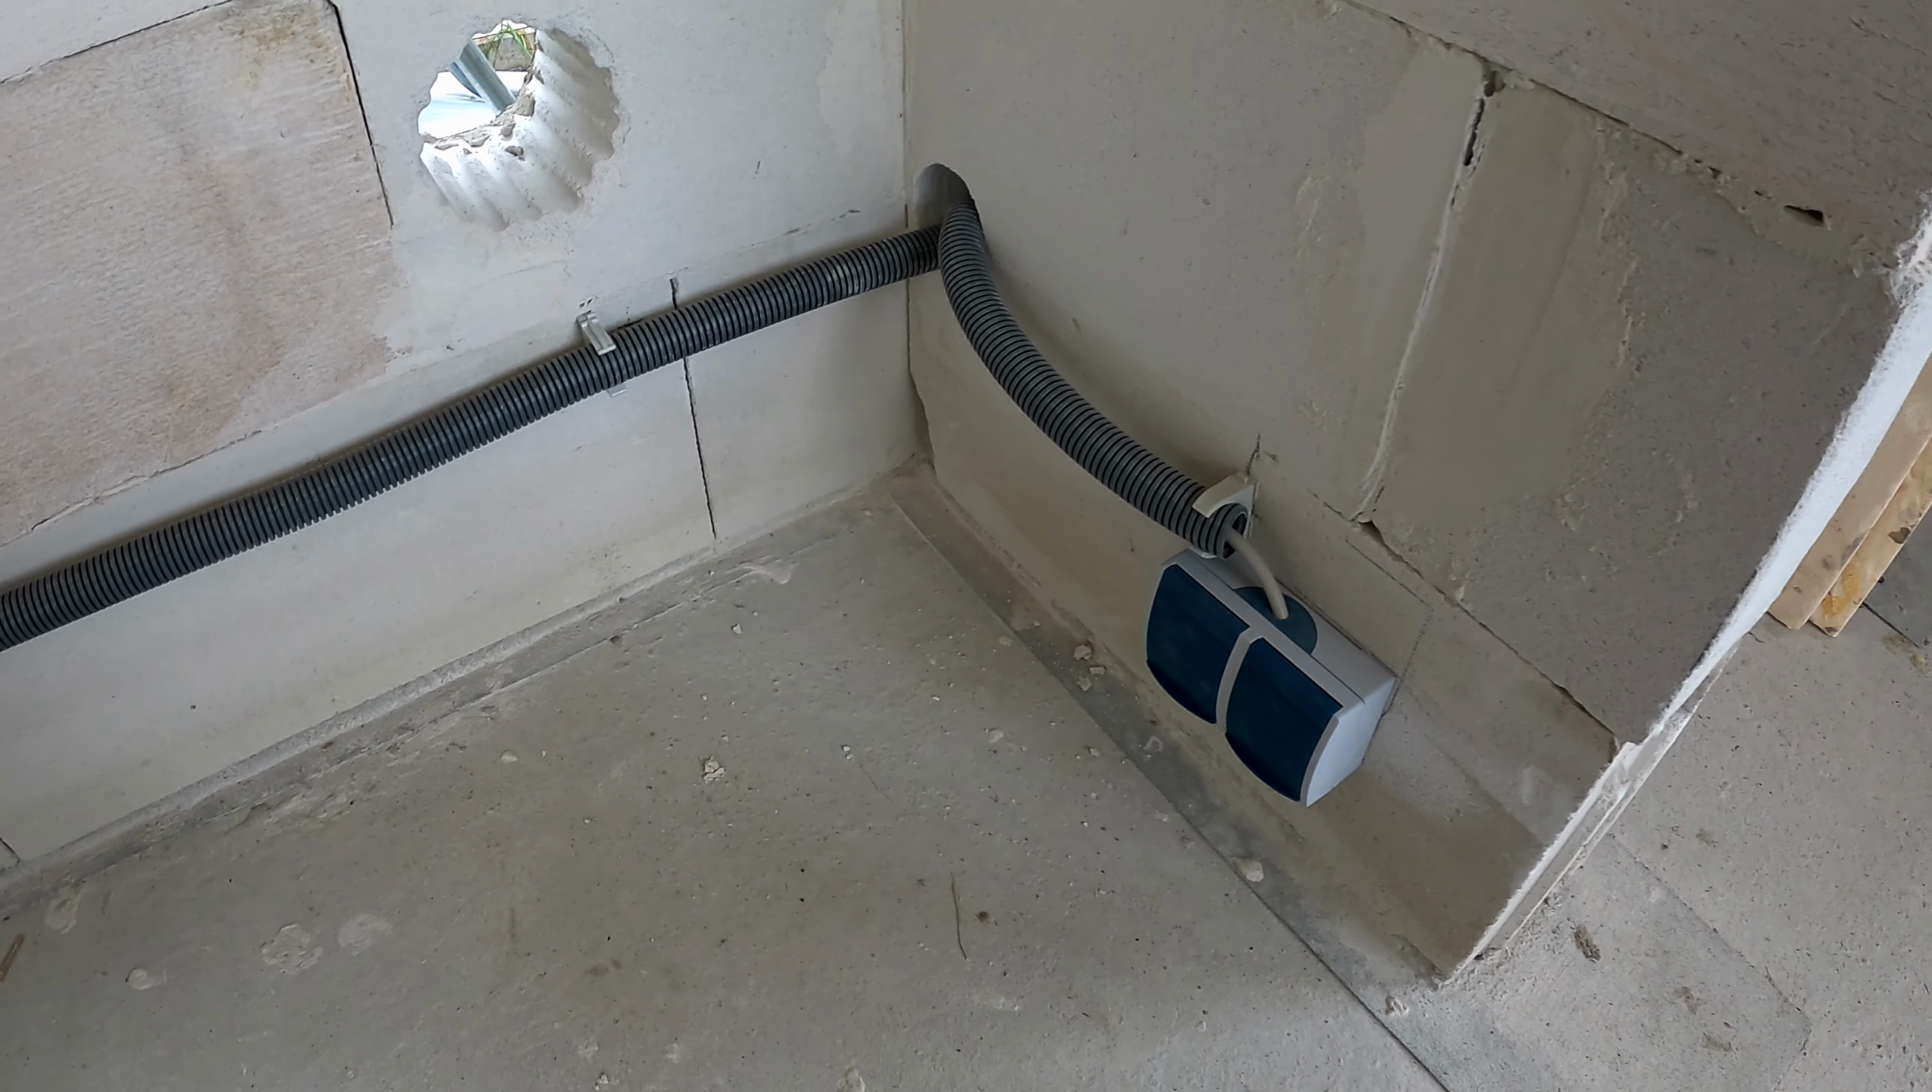Eine zweite Aufputzsteckdose habe ich hier in der Nische für meinen Napoleon Phantom P500 Gasgrill eingebaut.